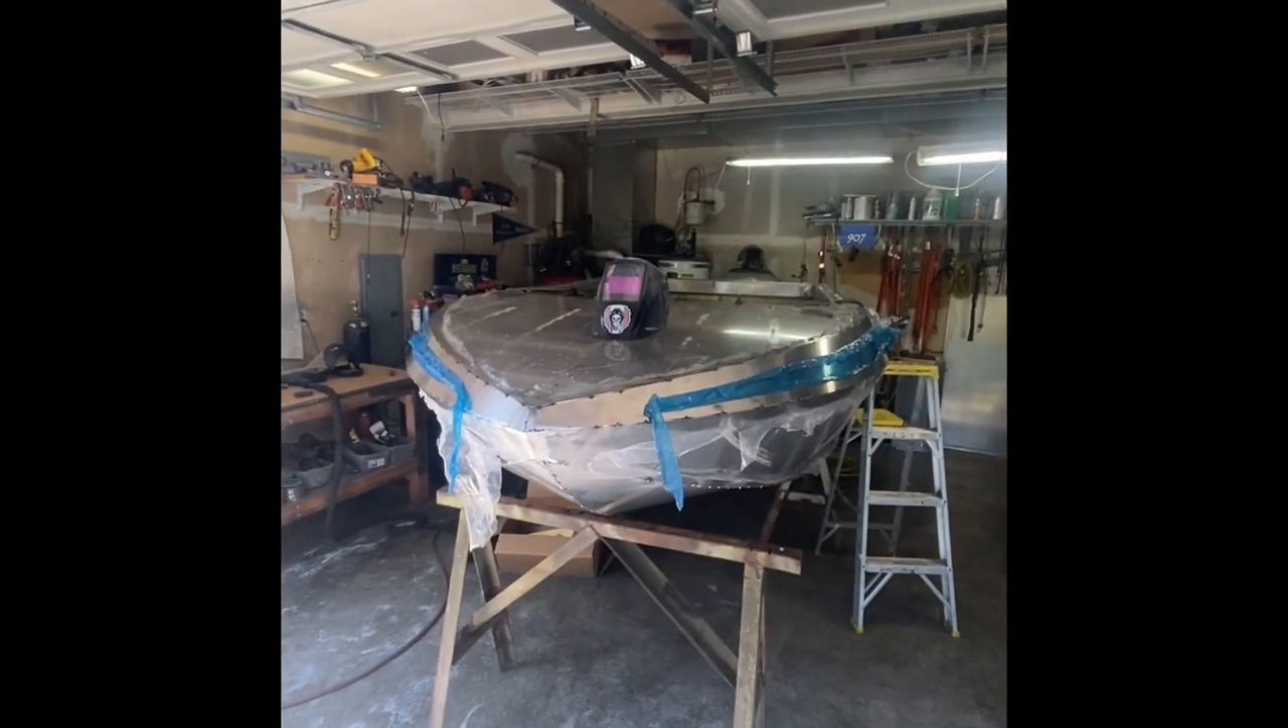Yes folks that is the bow deck on there.